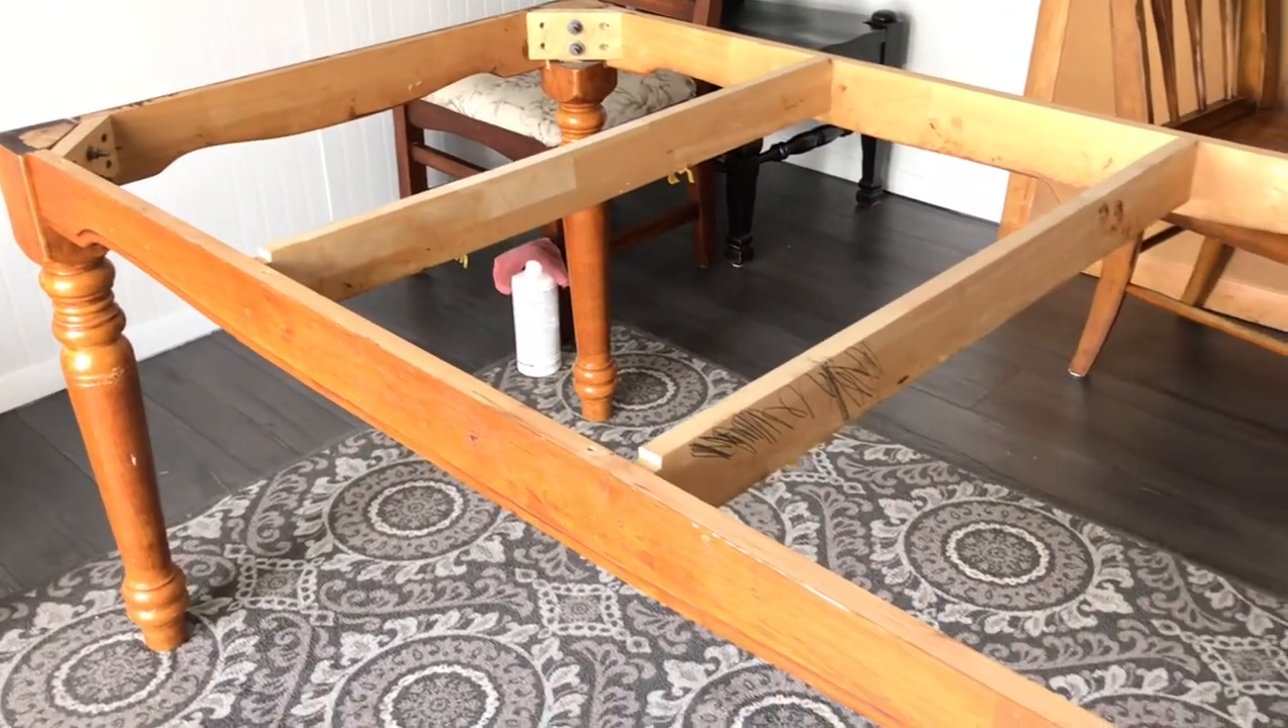This is the foundation of the table without the top.